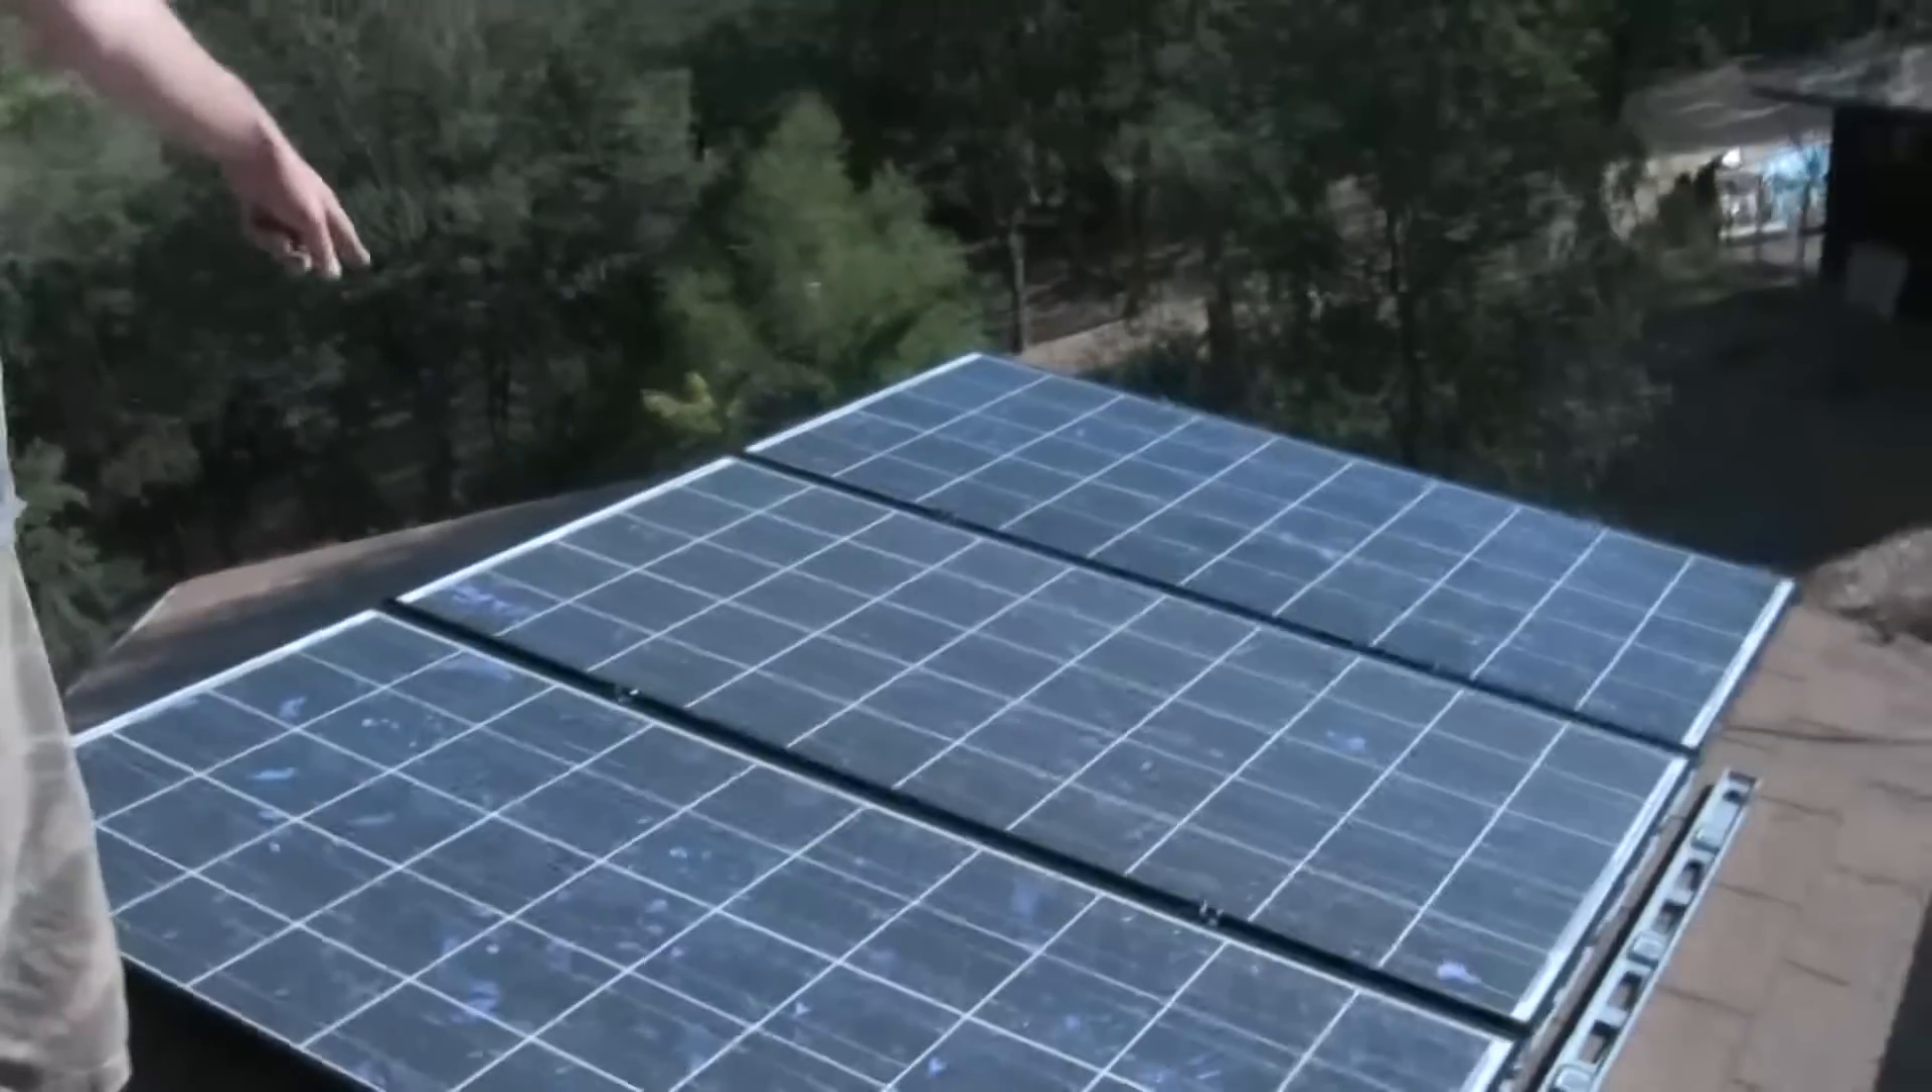All right here you can see we've got three panels in and you can see a demonstration you can see what the clamps look like once they're installed.